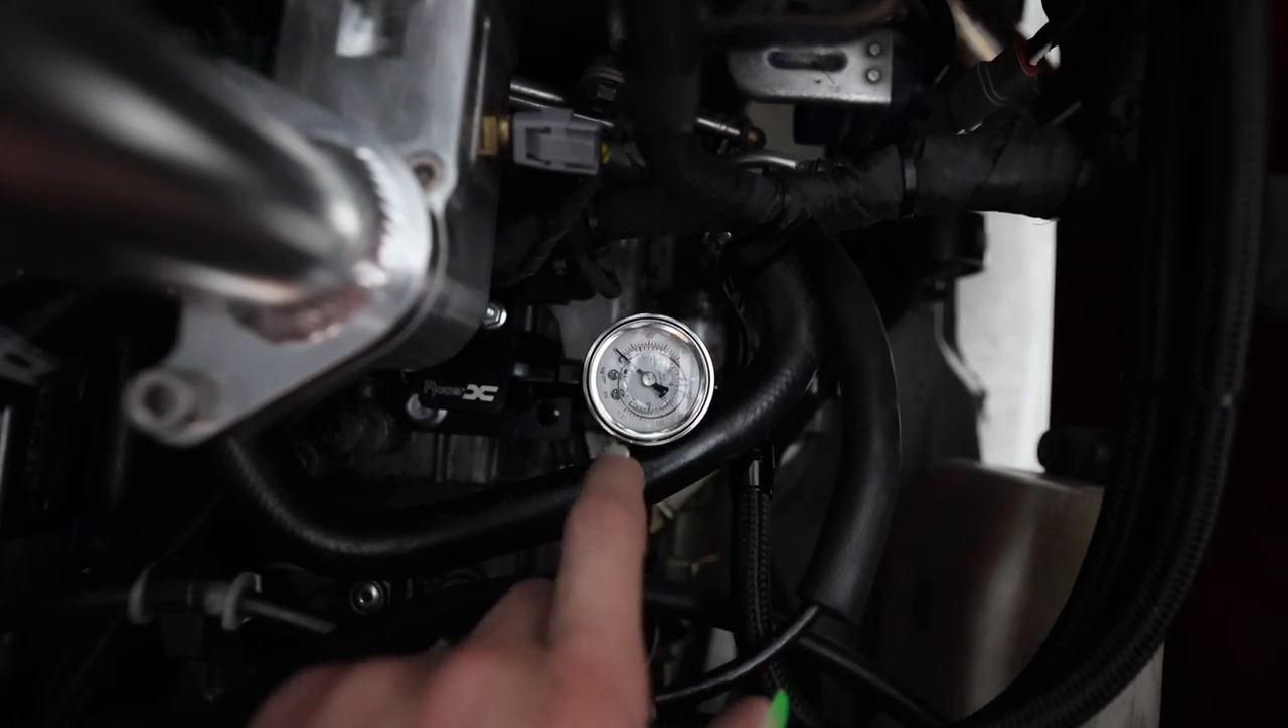It's kind of a tight fit between this coolant hose right here and the fuel pressure gauge it's like really tight fit might be a chafe hazard right there.